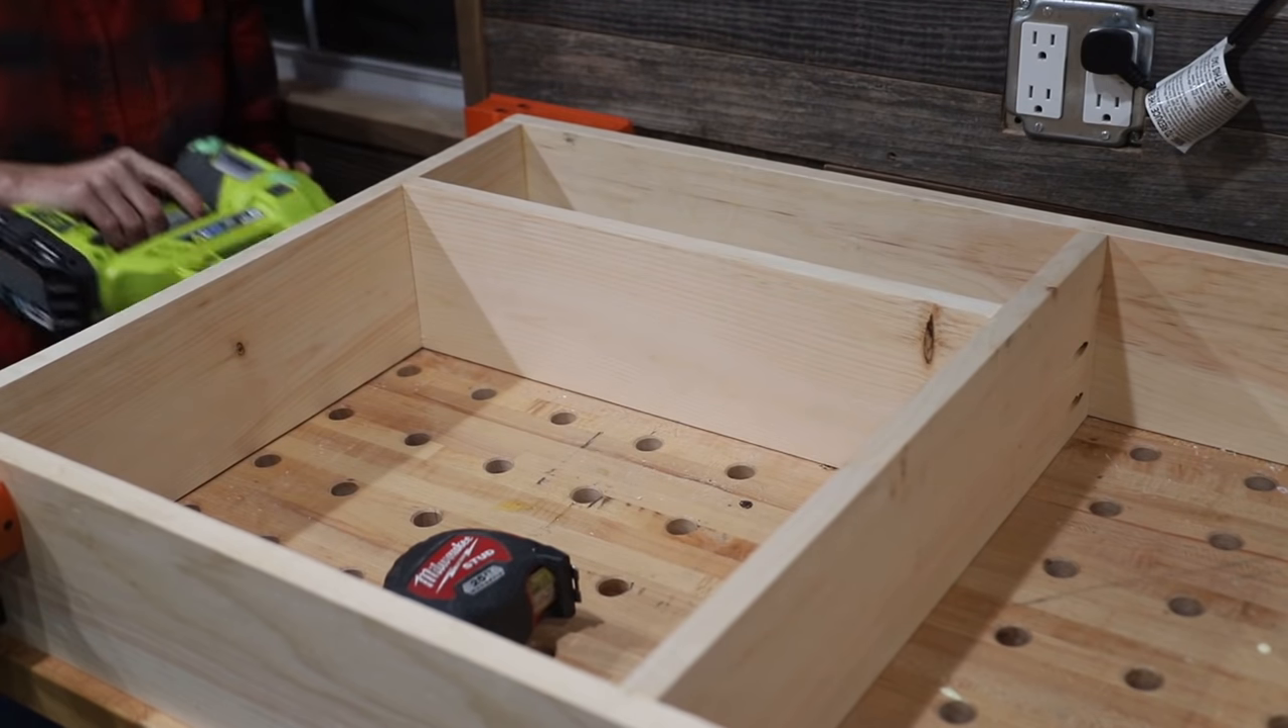Now at this point the bulk of the frame of the desk was built.